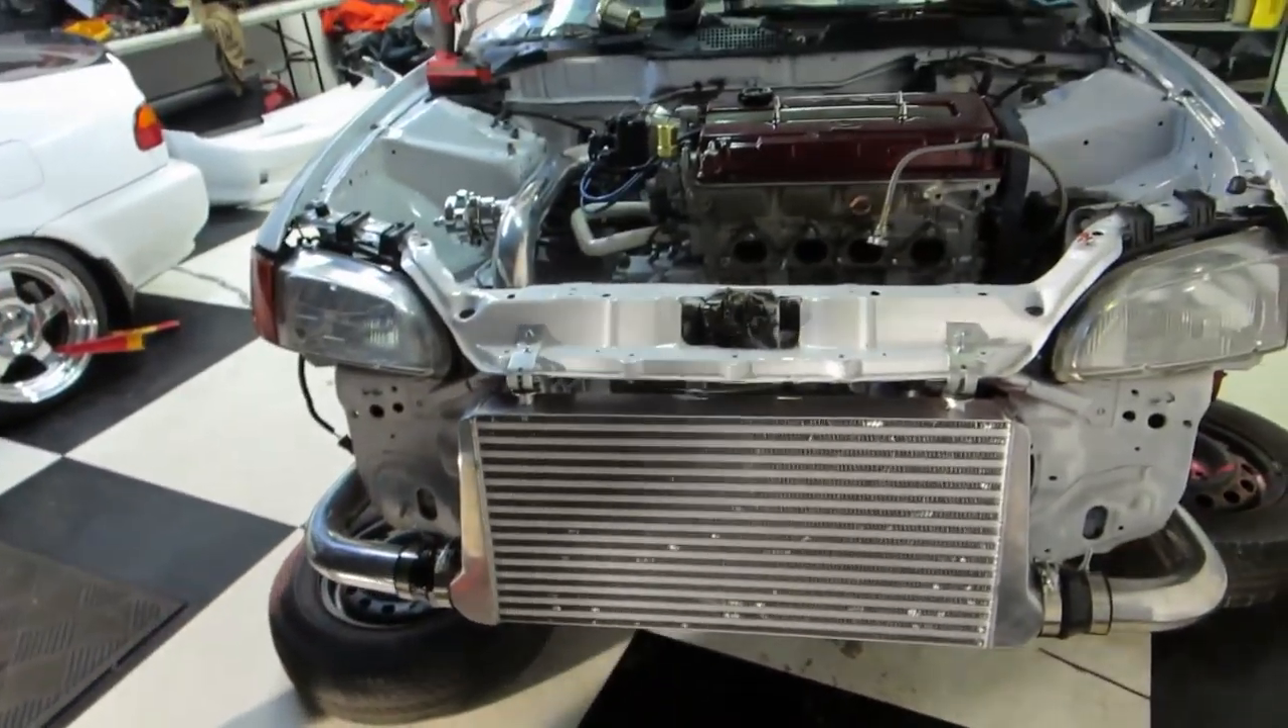So we got our intercooler popping on. We're still waiting on our turbo to be finished being rebuilt.